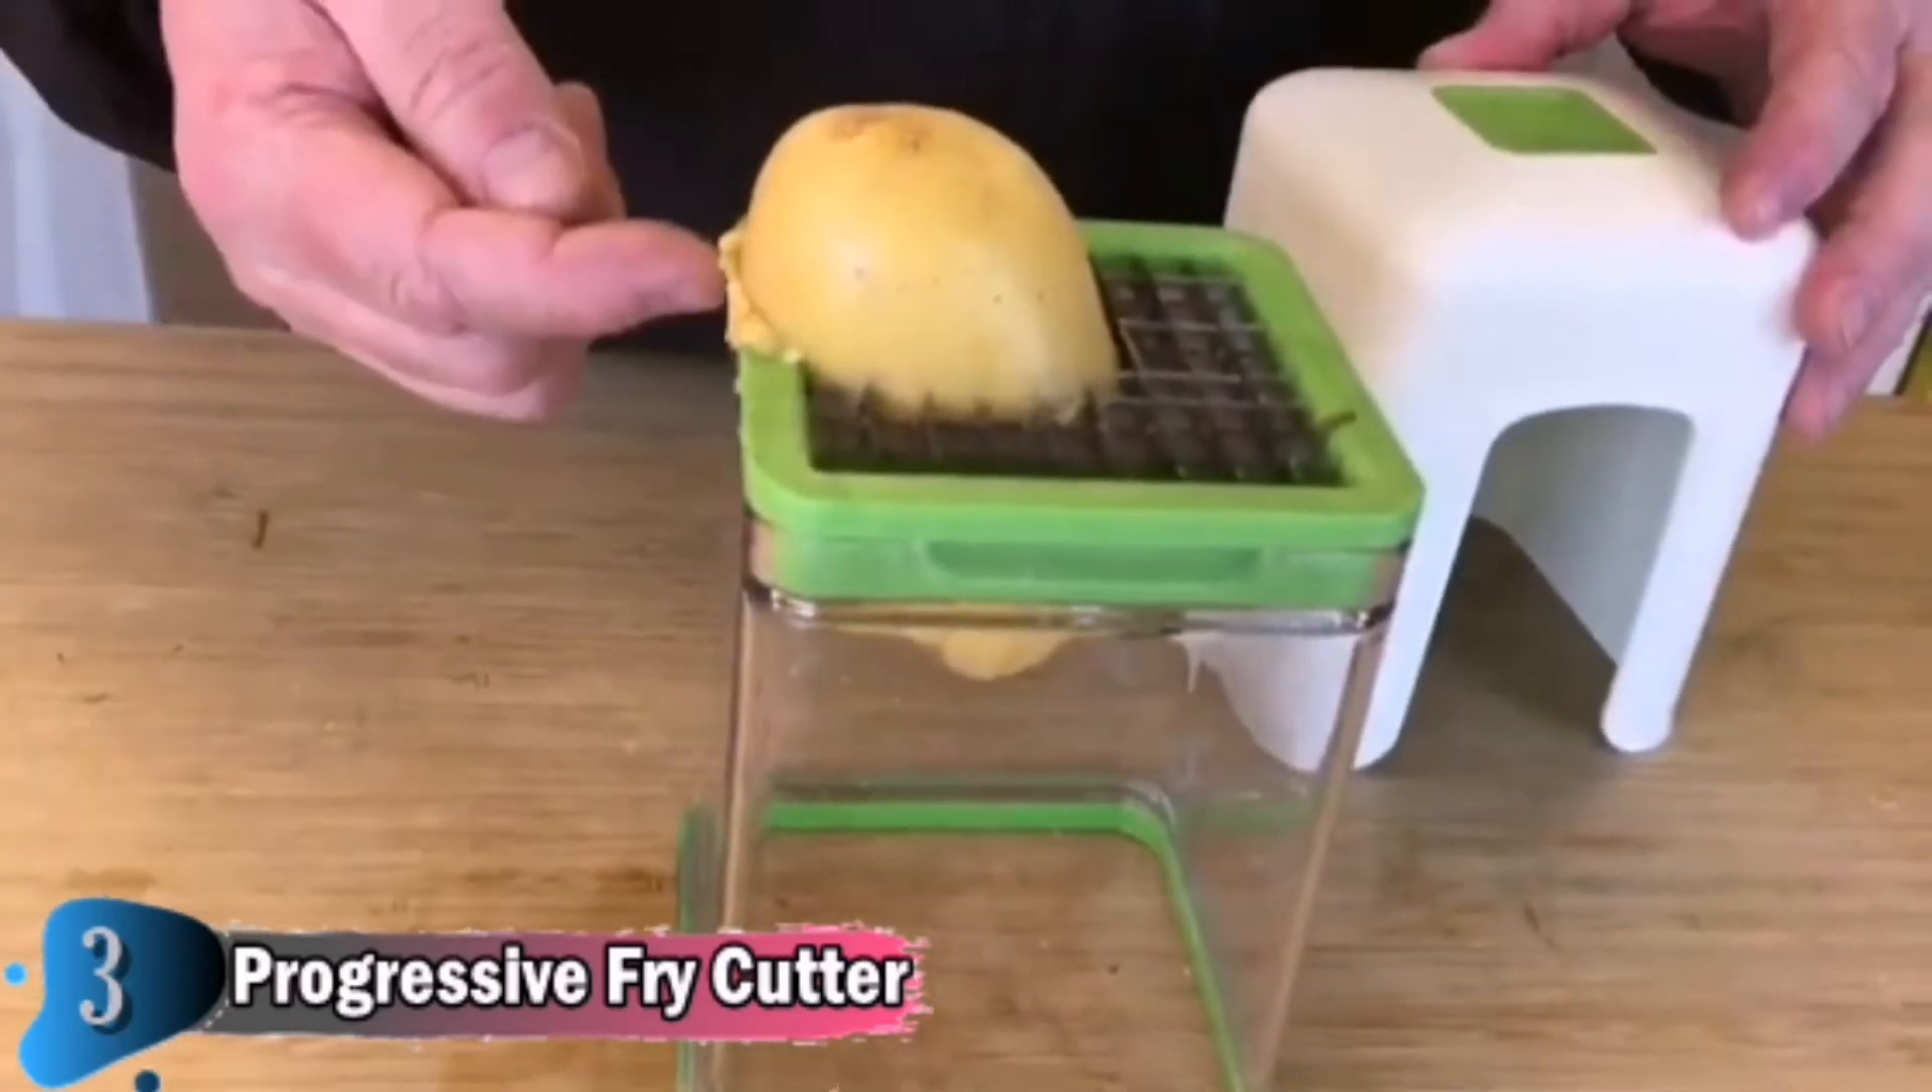Notice how the potato is hitting the outer frame.